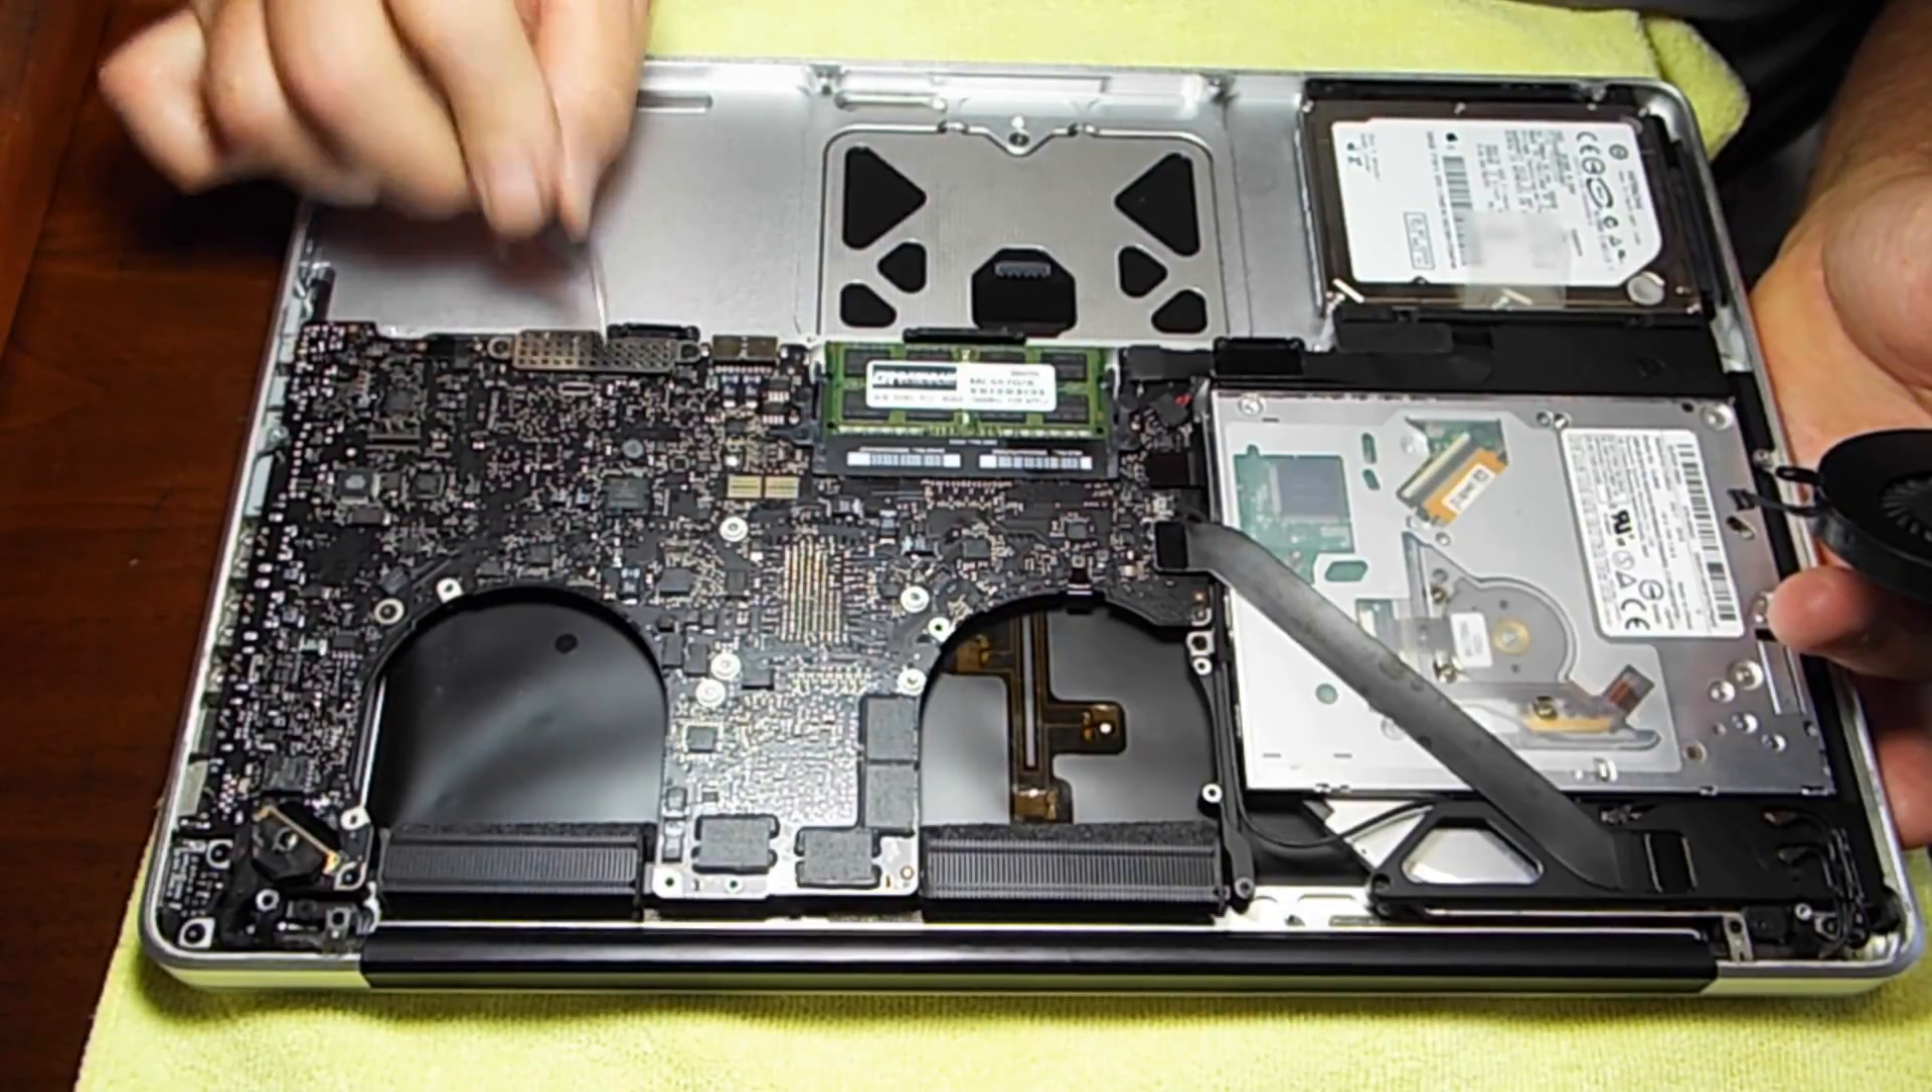And so we're down to putting the fans back in.